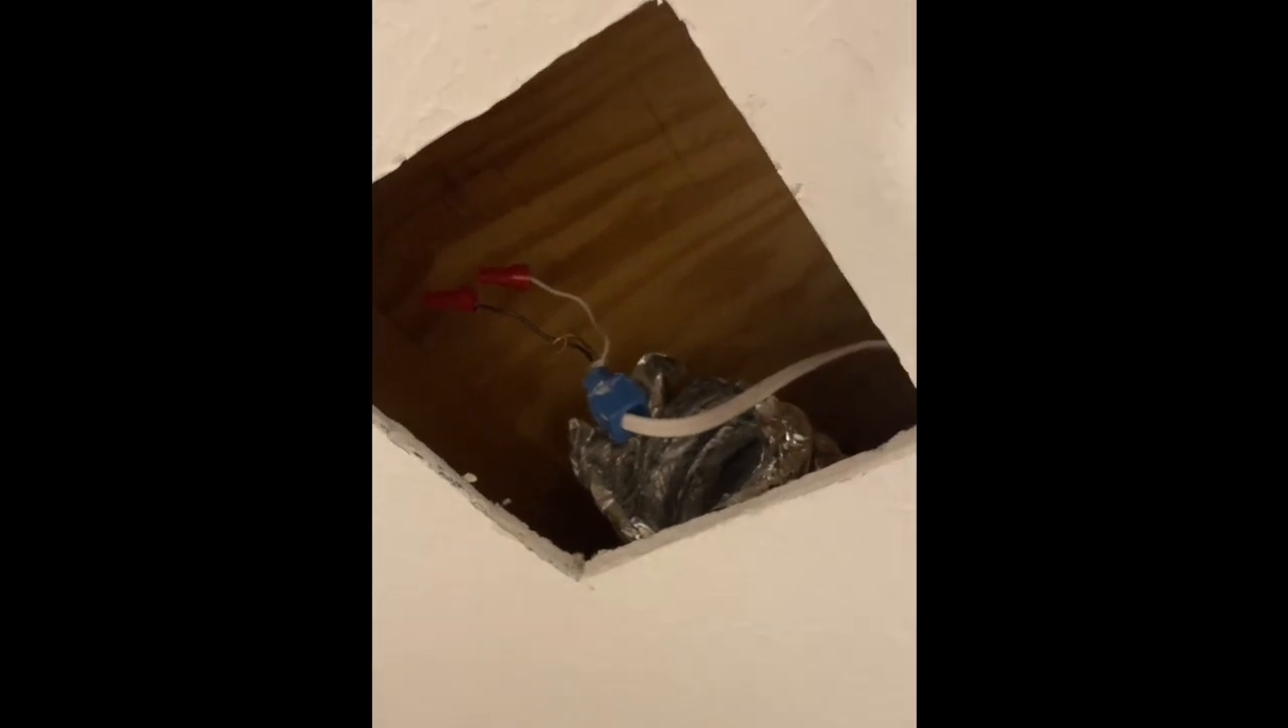Okay, the vent fan housing is out.